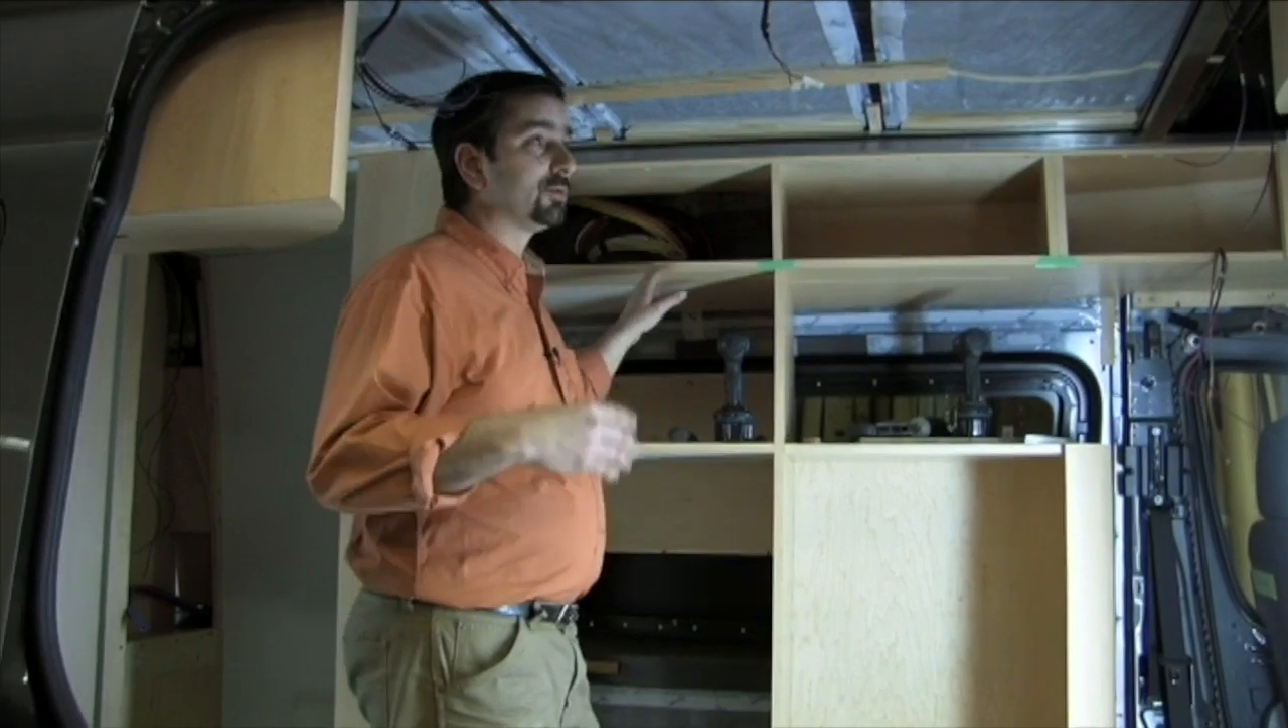You can see the upper cabinetry is in place minus the doors, which are in process.